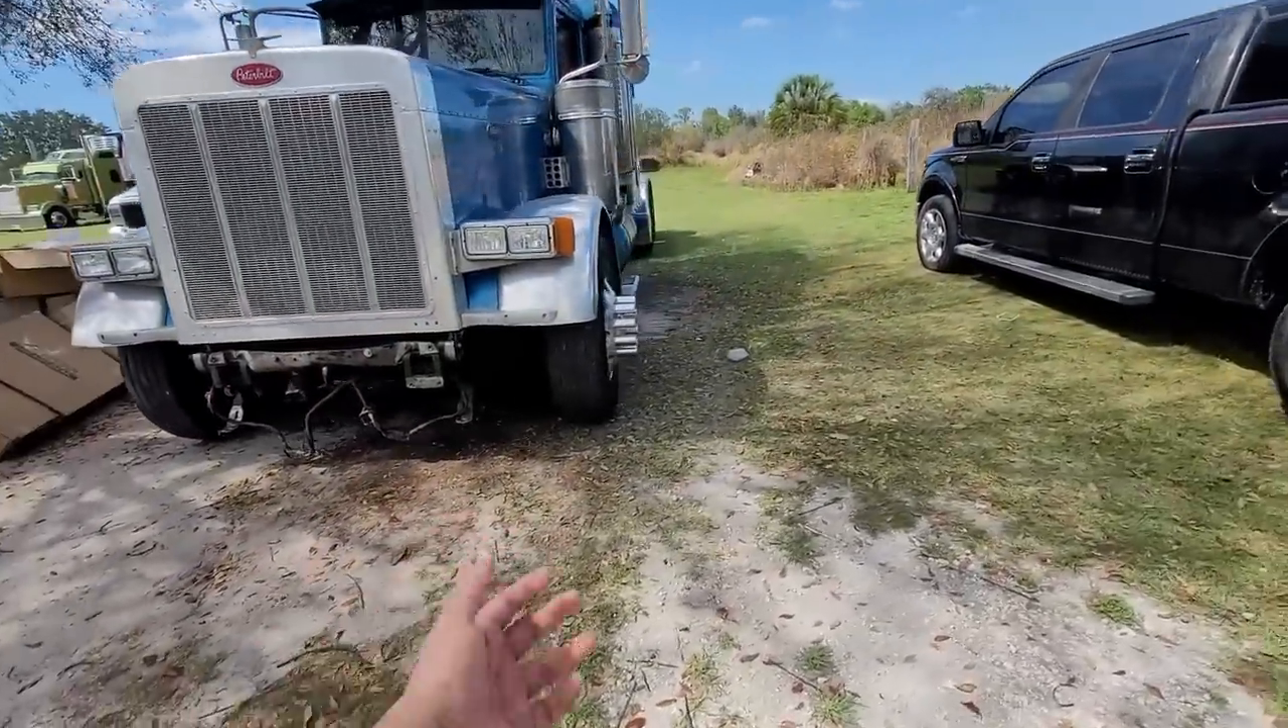We finished everything last night except we didn't throw the bumper on.